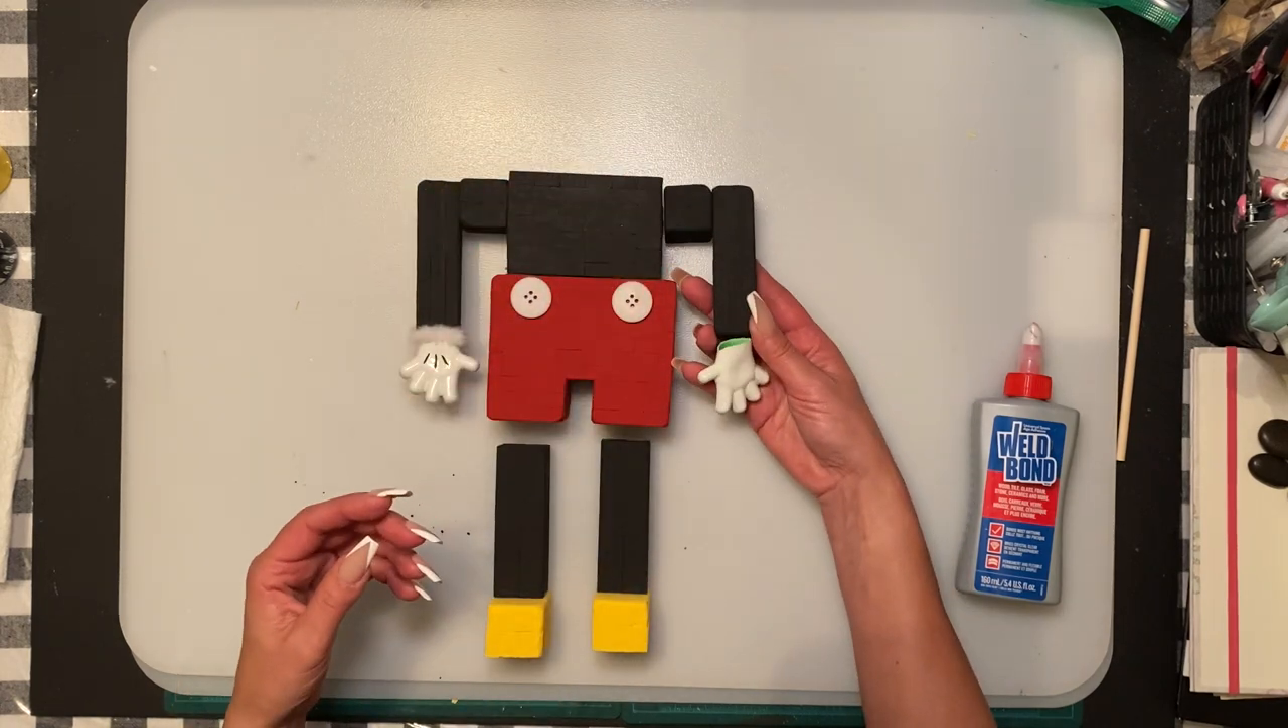I still haven't put the legs on yet.